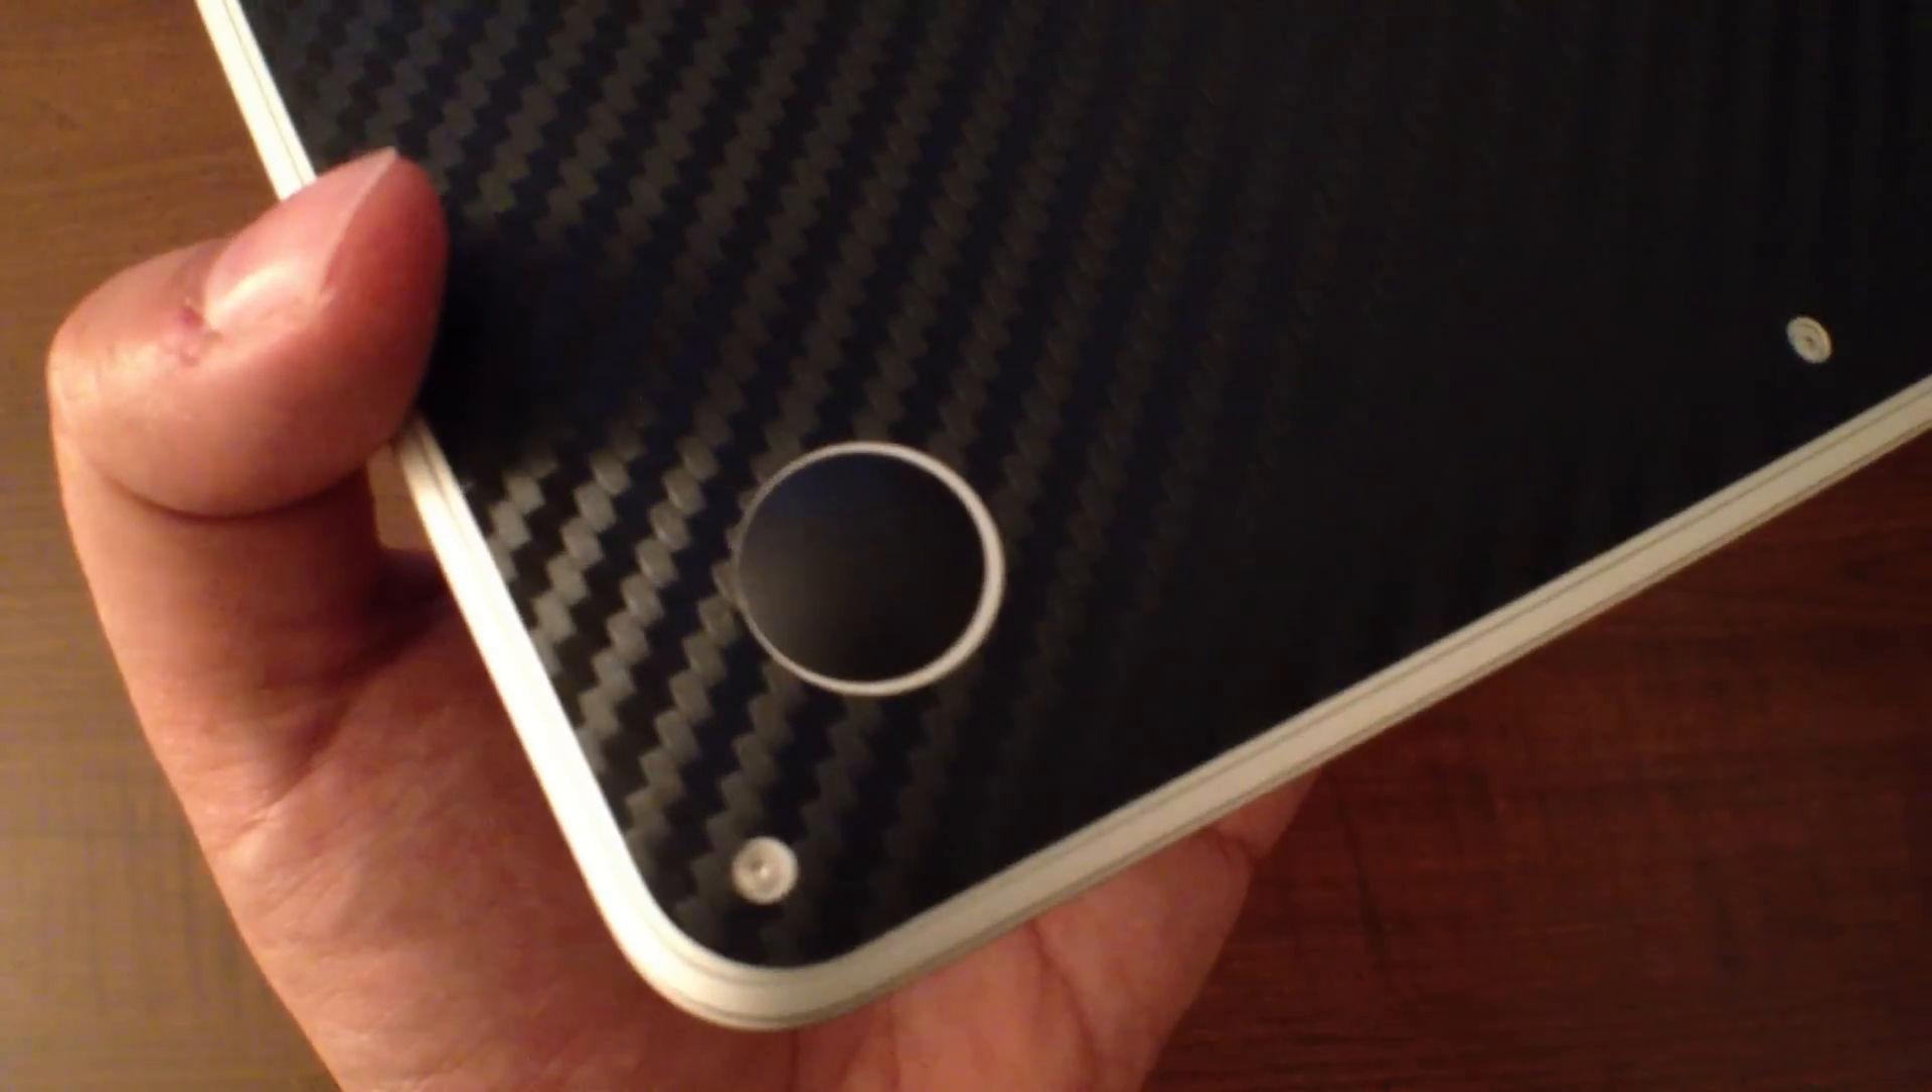I mean you can see all these holes perfectly lined up.